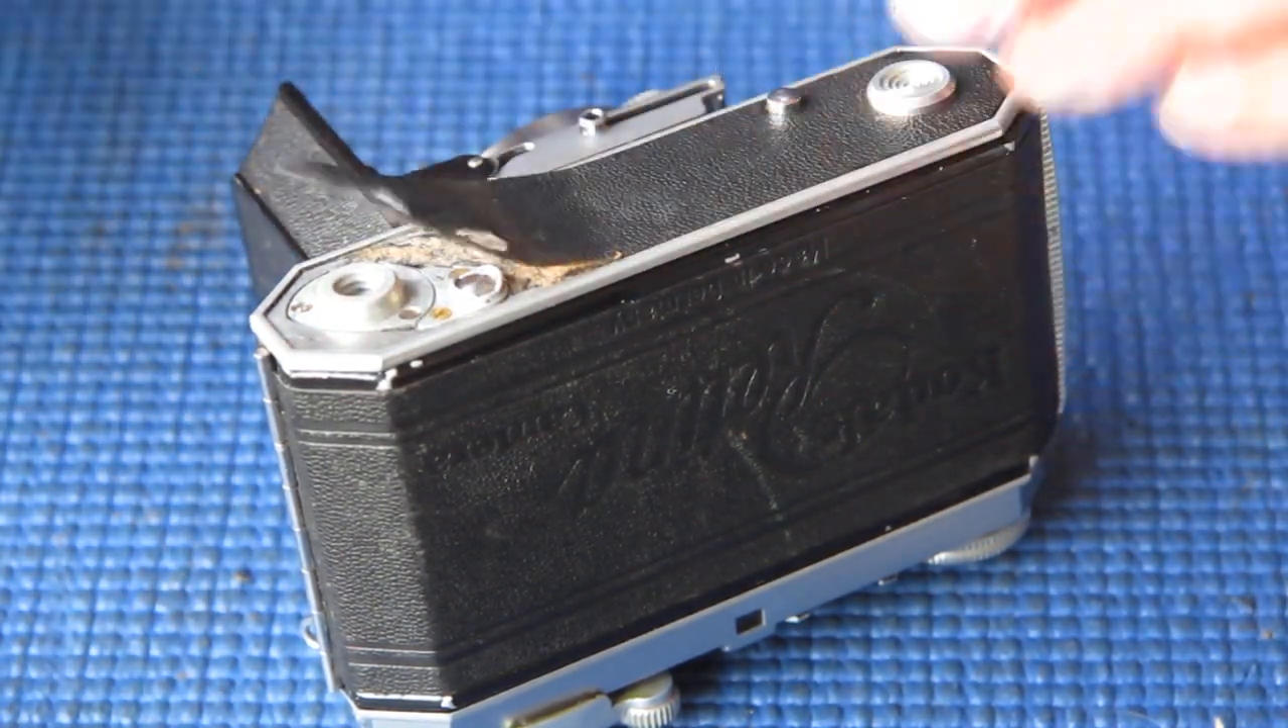So here's our camera body all pretty much complete. All that remains for me to do here is to glue my leather back in place.